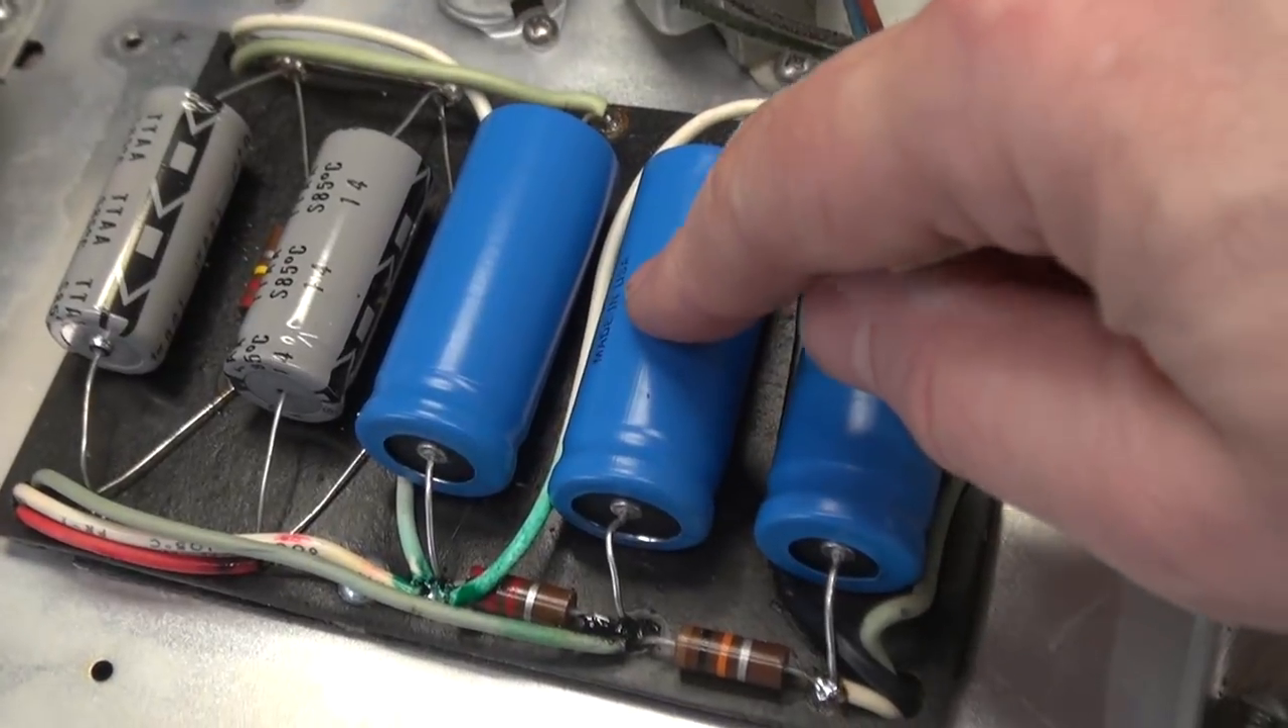So the cap cover is removed, and I was kind of surprised to see new caps, because we saw that little 60 cycle hum, right?